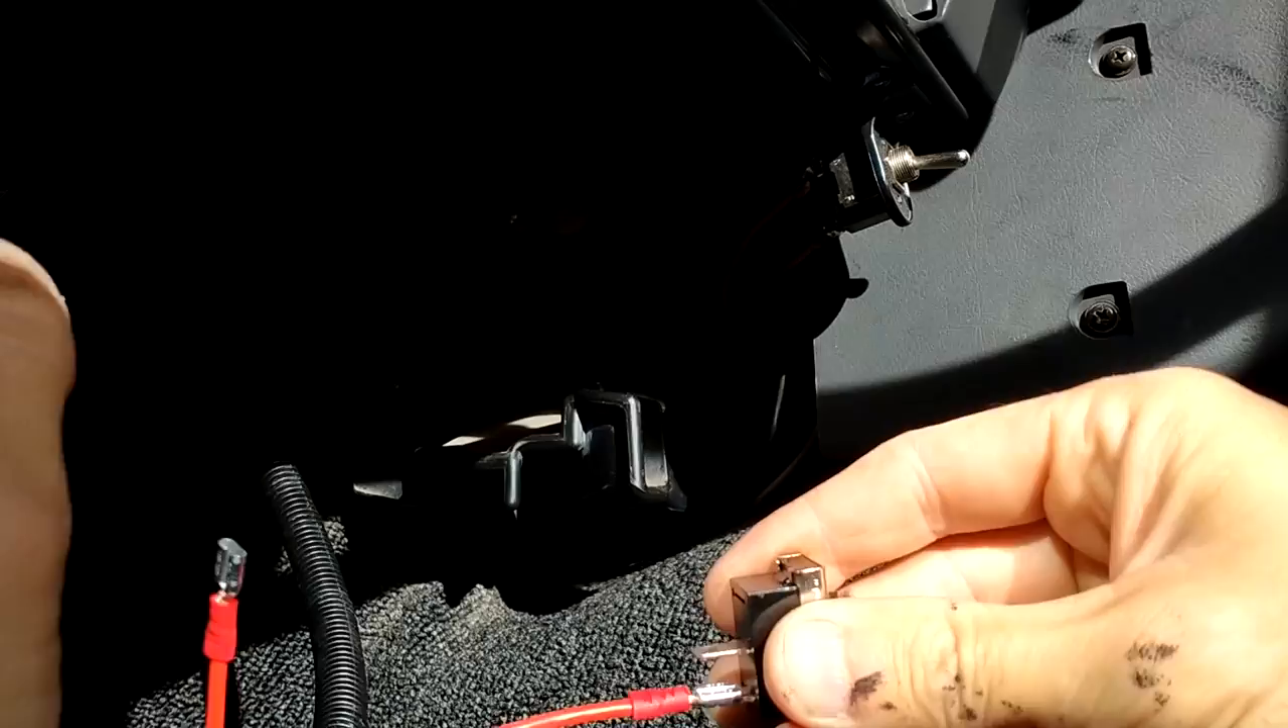J'ai commencé déjà à mettre les cosses en place.